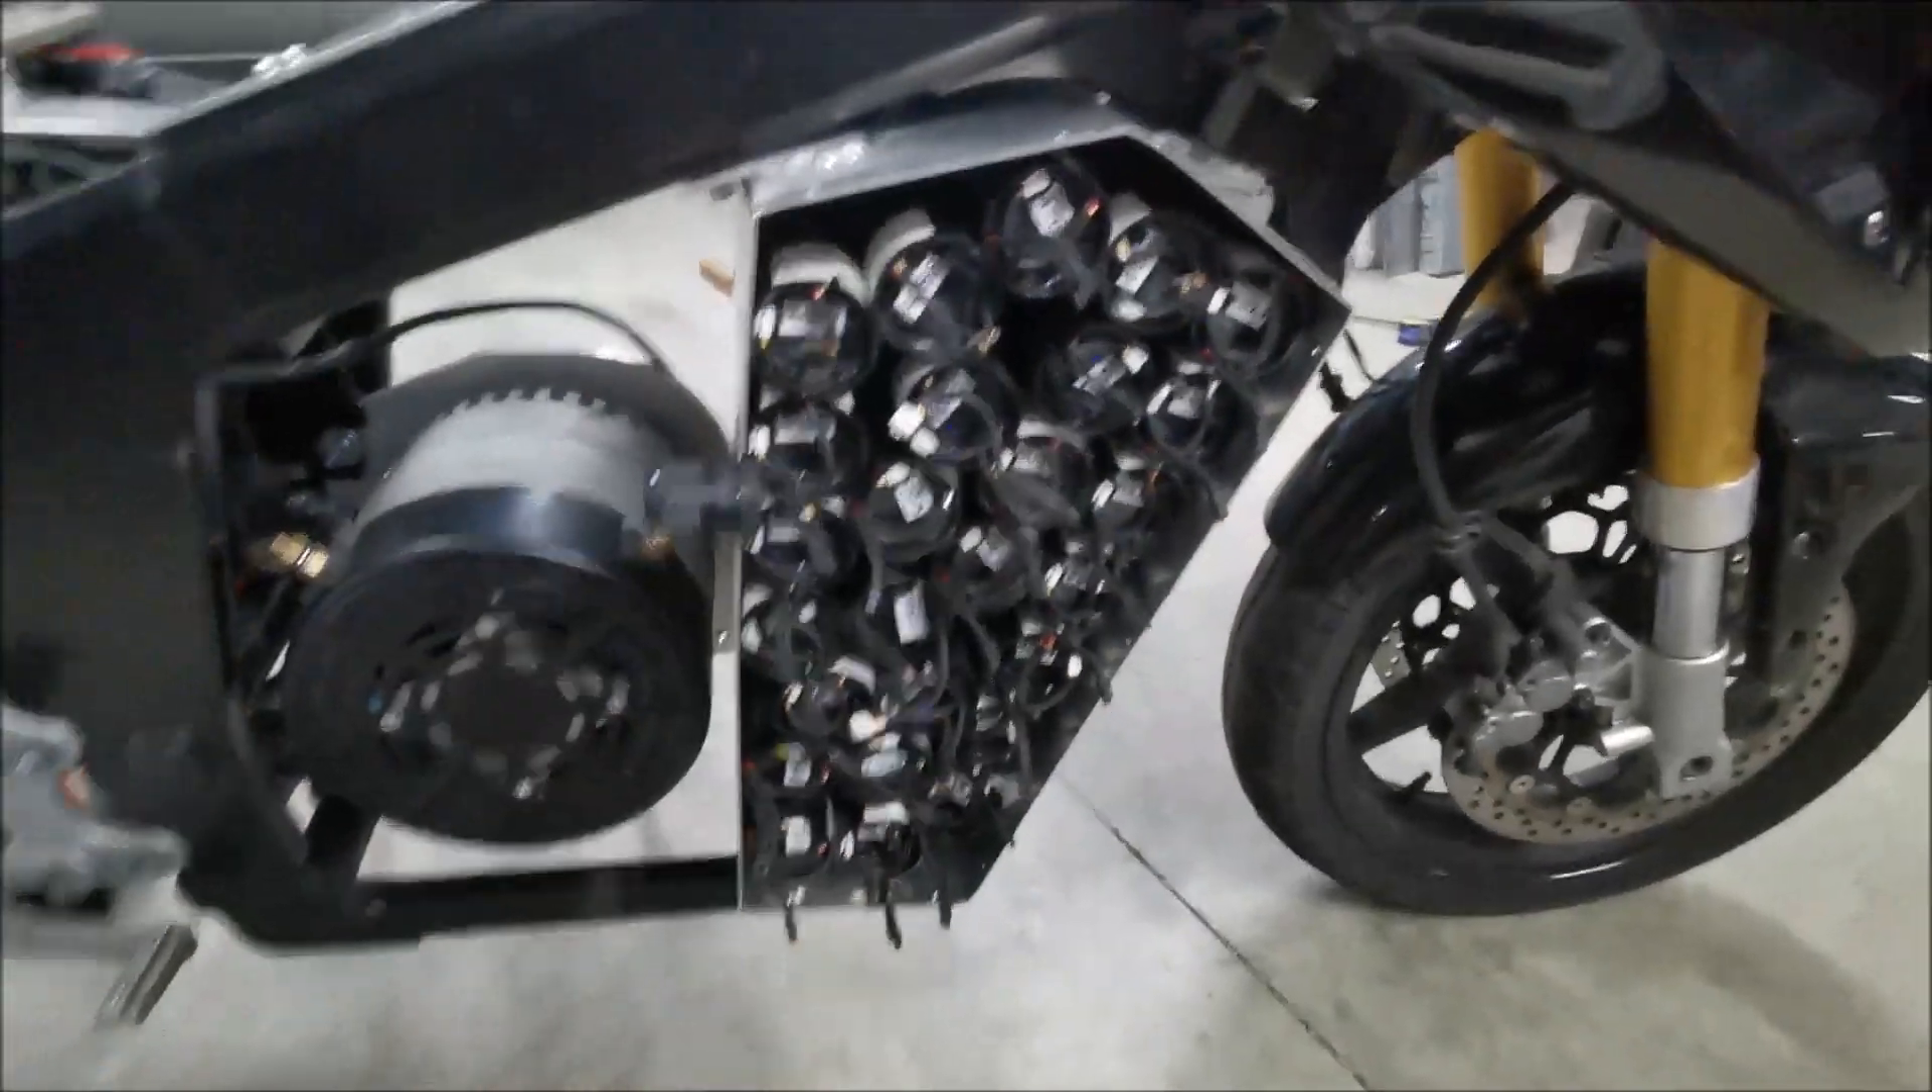I have the battery box now fully mounted in the frame and you can see i've got all the batteries fitted there.